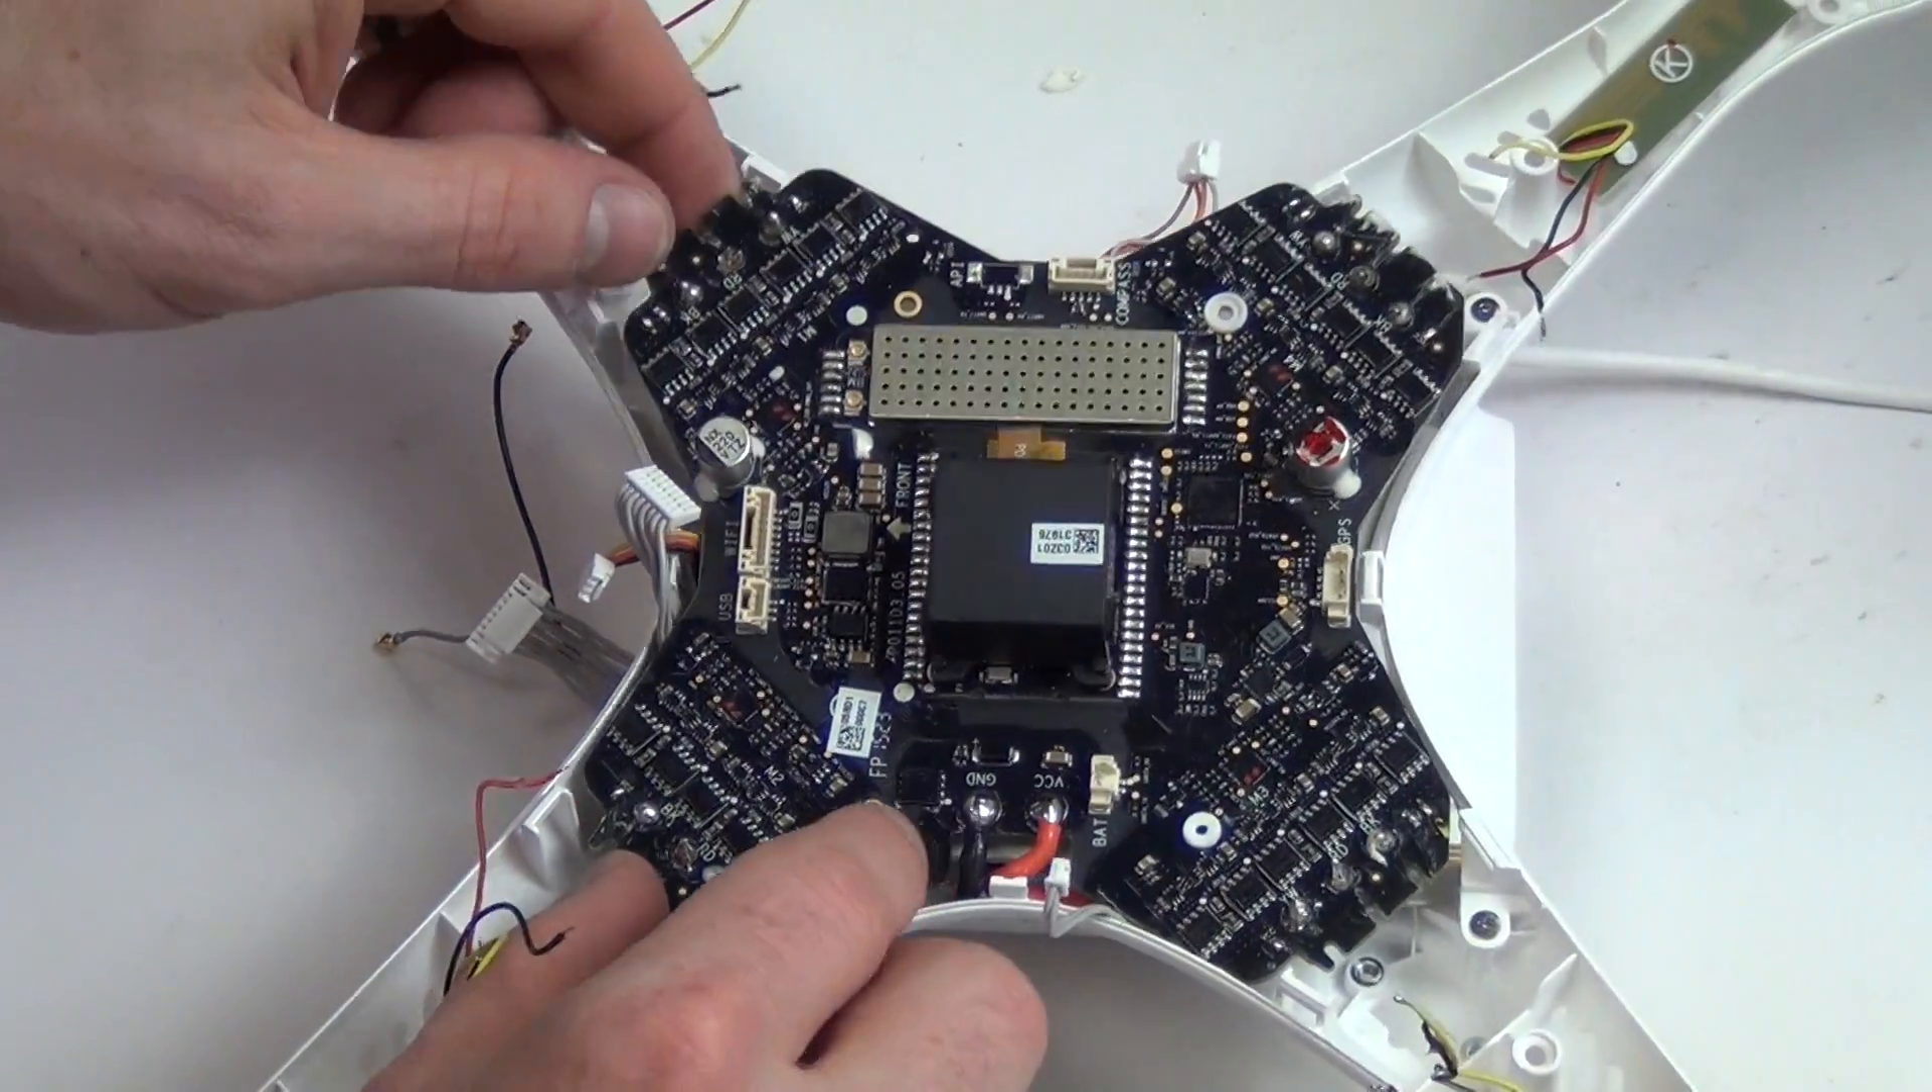The center board is now free except for the battery power wires.